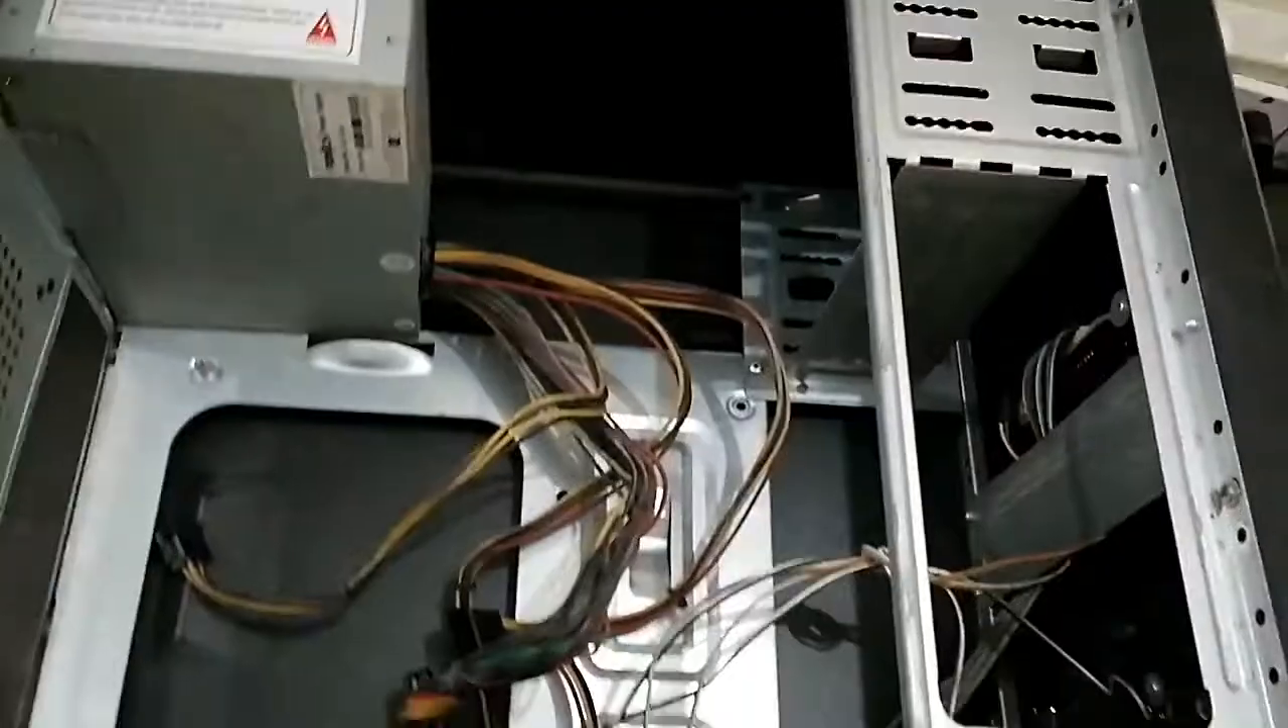तो यह मेरे supply यहाँ पर लग चुकी है।